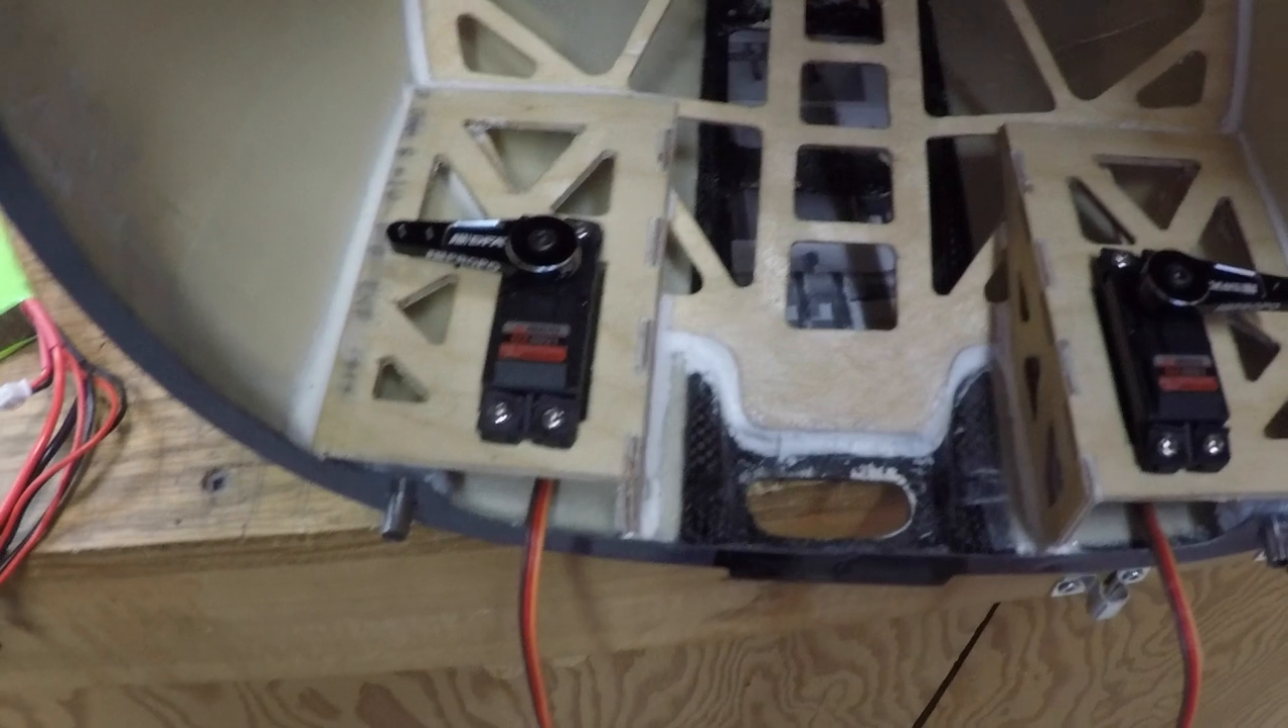All right guys so servos are installed for the elevators.